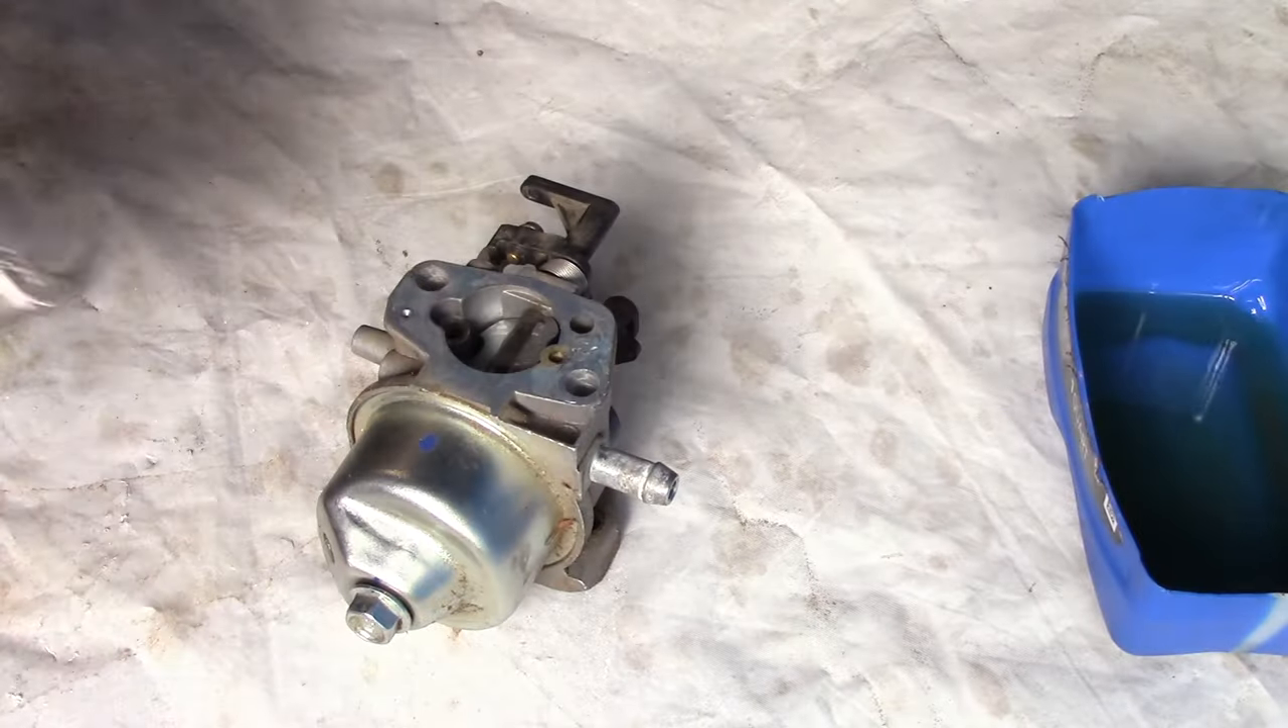So now our carburetor is down.